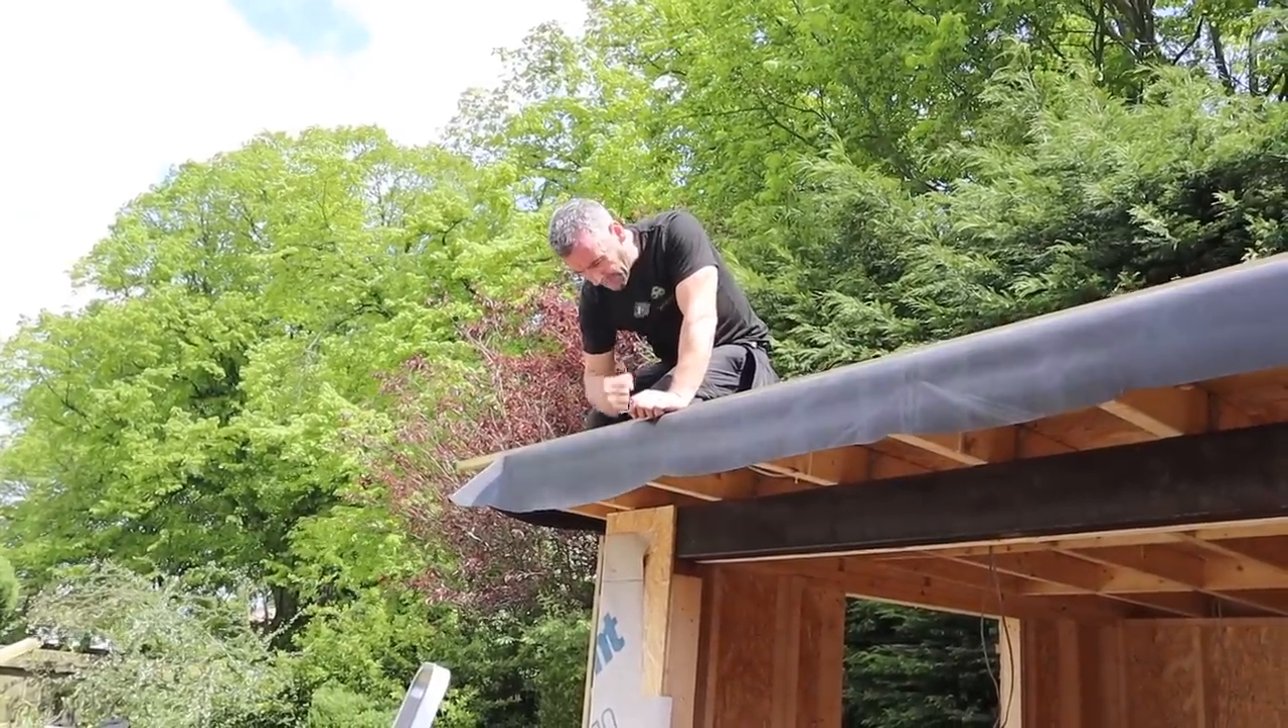I bonded the rubber down to the osb uh we've not put our soffits and fascias on yet.